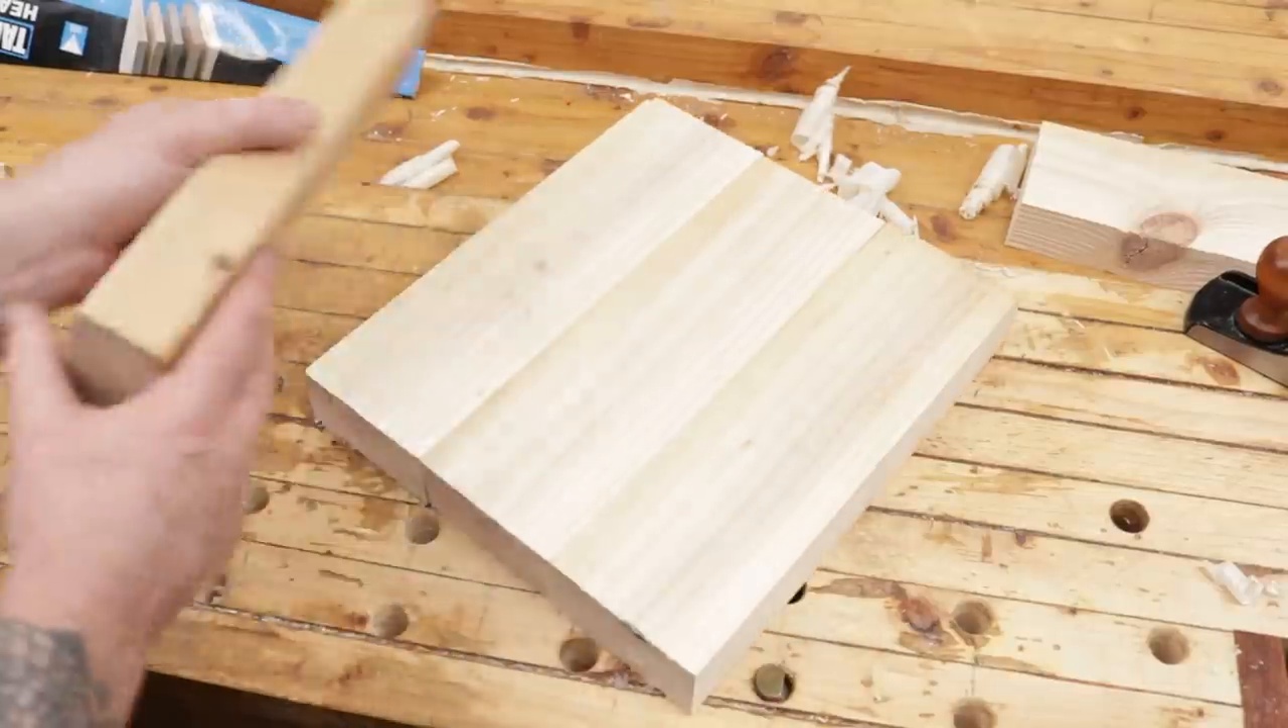Okay there's our three pieces nicely jointed together so we joined both sides of our middle one and just the two inside edges of our outside pieces and they are fitting together nicely.